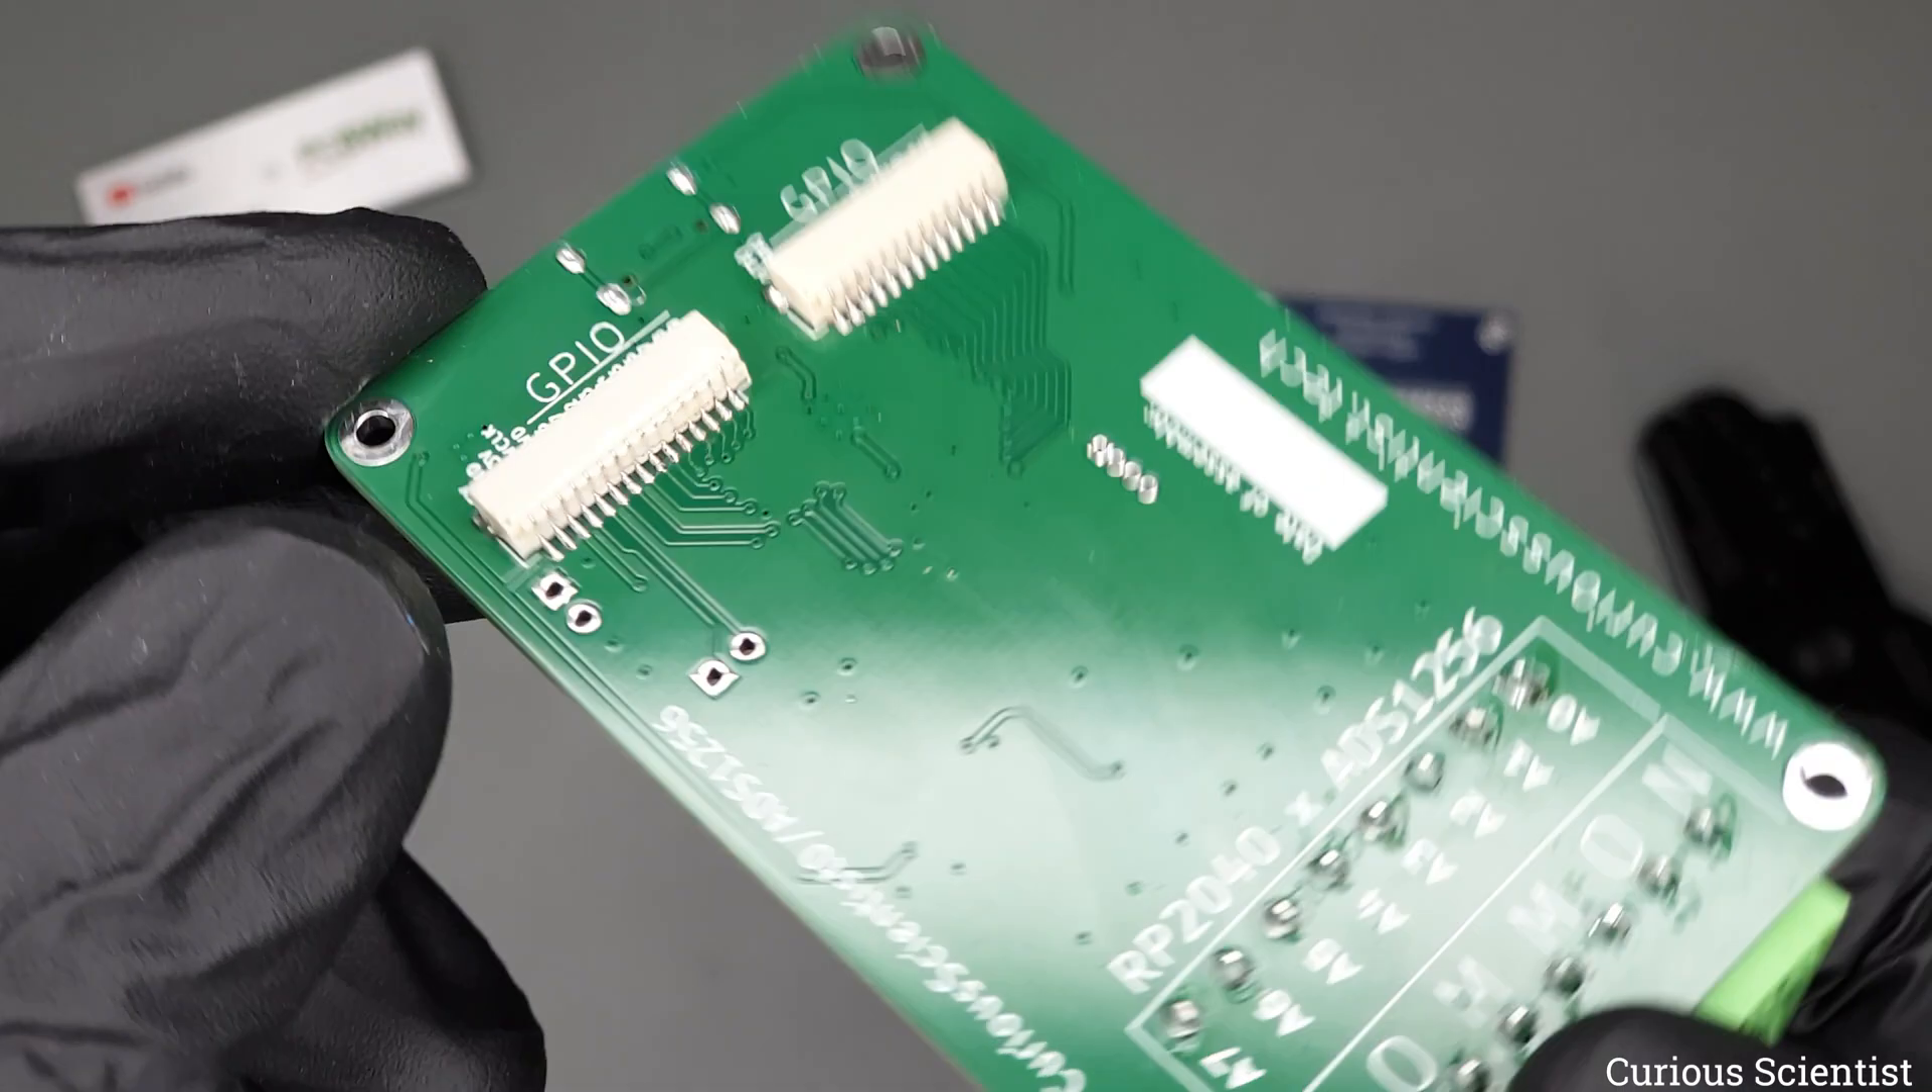So now most of the parts are assembled. You can see that I also have these JST connectors.